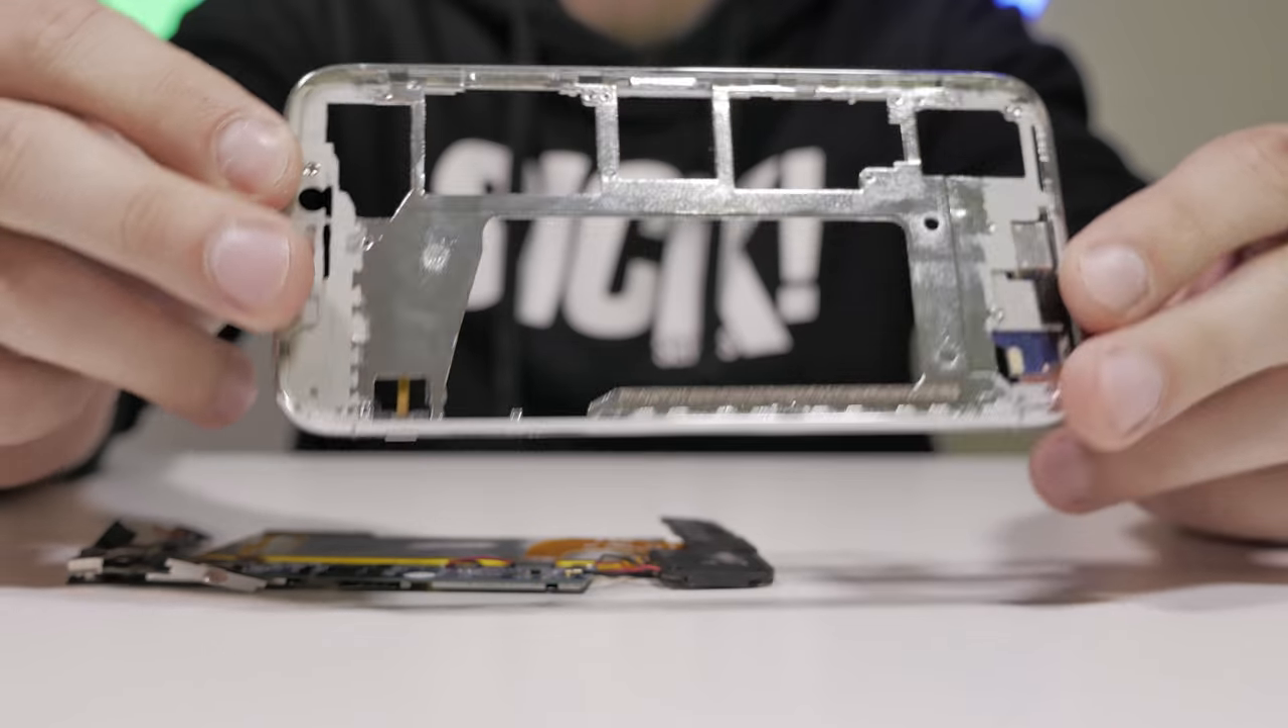So guys, I've now separated the chassis, so the metal chassis from the motherboard, the battery, and some other stuff.